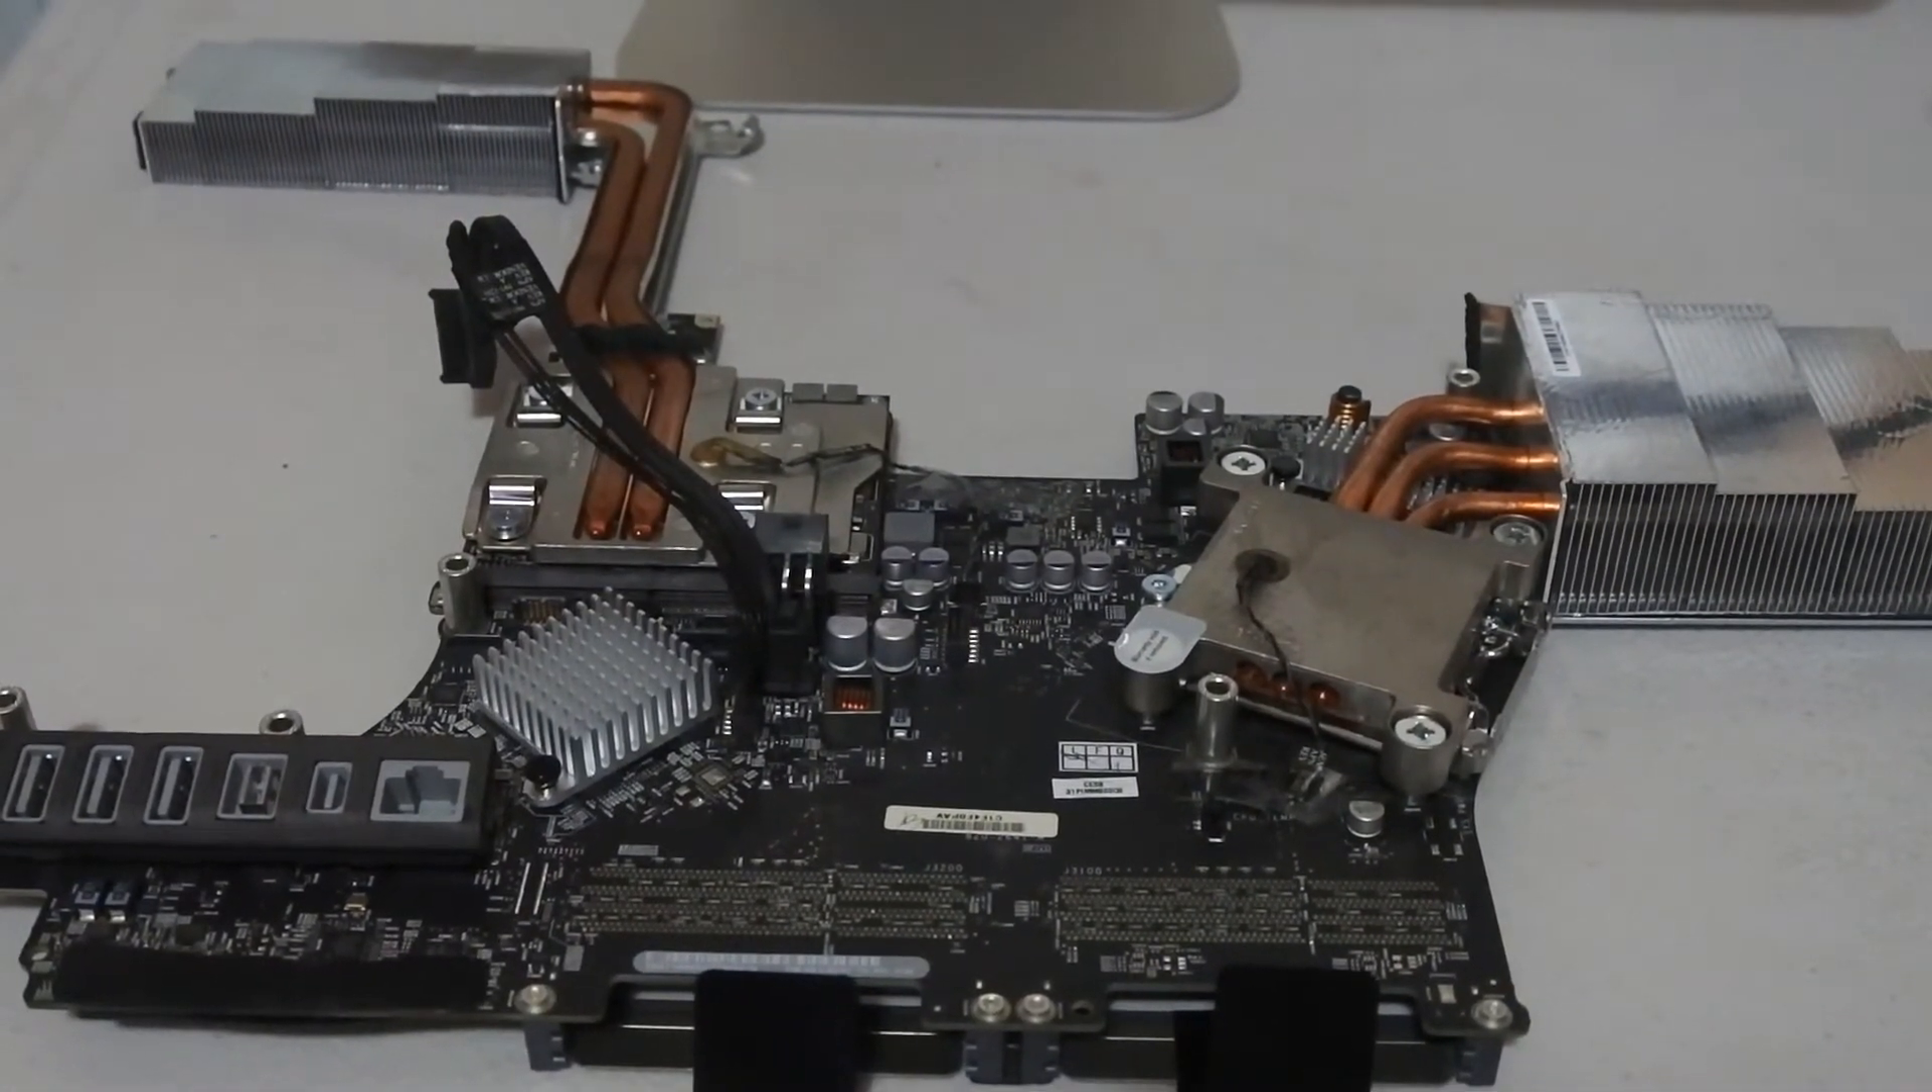Finally after painstakingly toiling for hours I have finally got the motherboard free from the chassis.